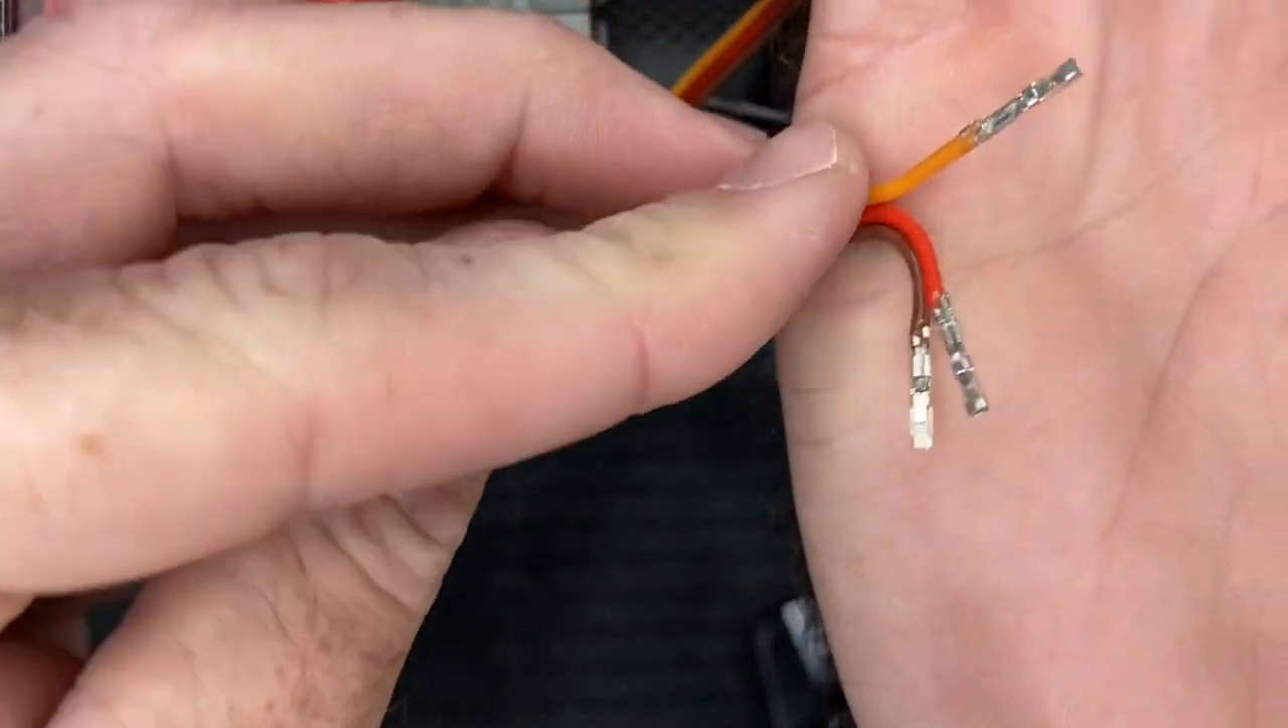So now we have all three of our servo ends crimped down.